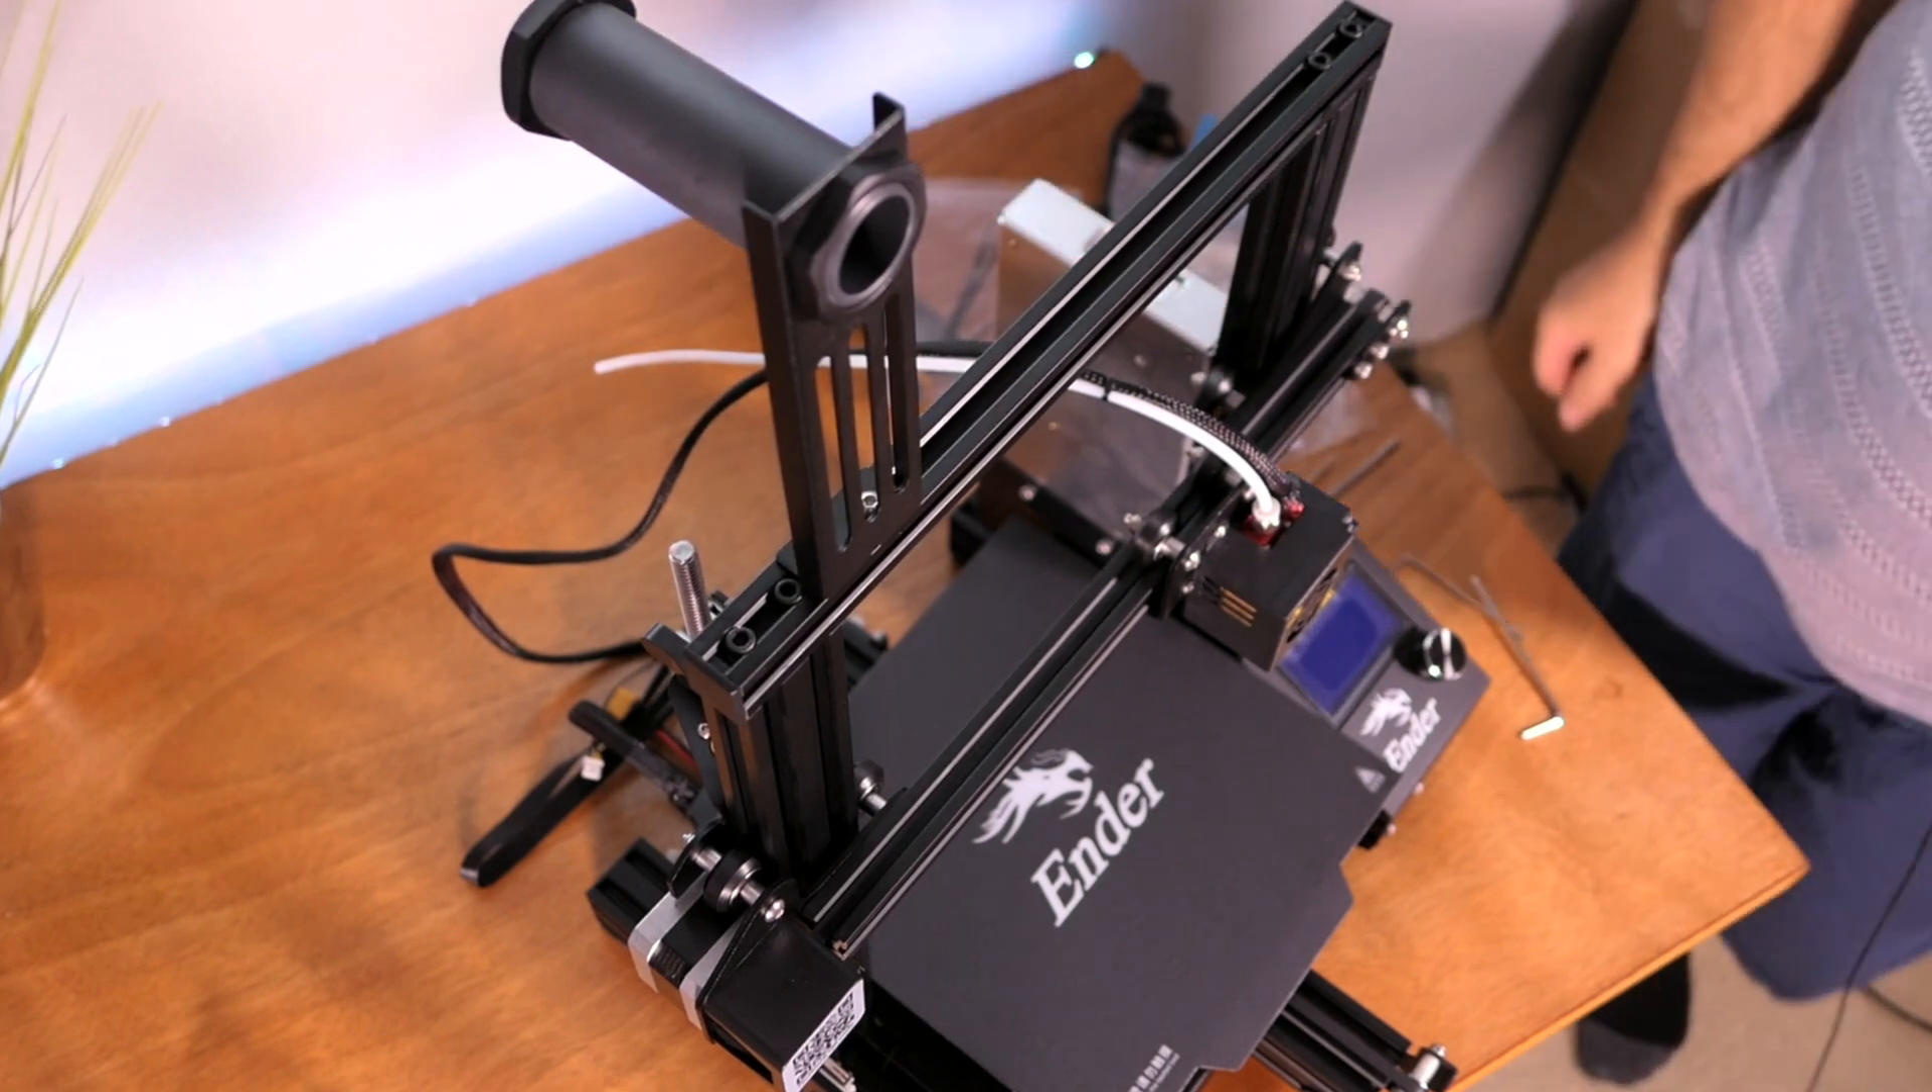Now we got ourselves a little spool holder up here.